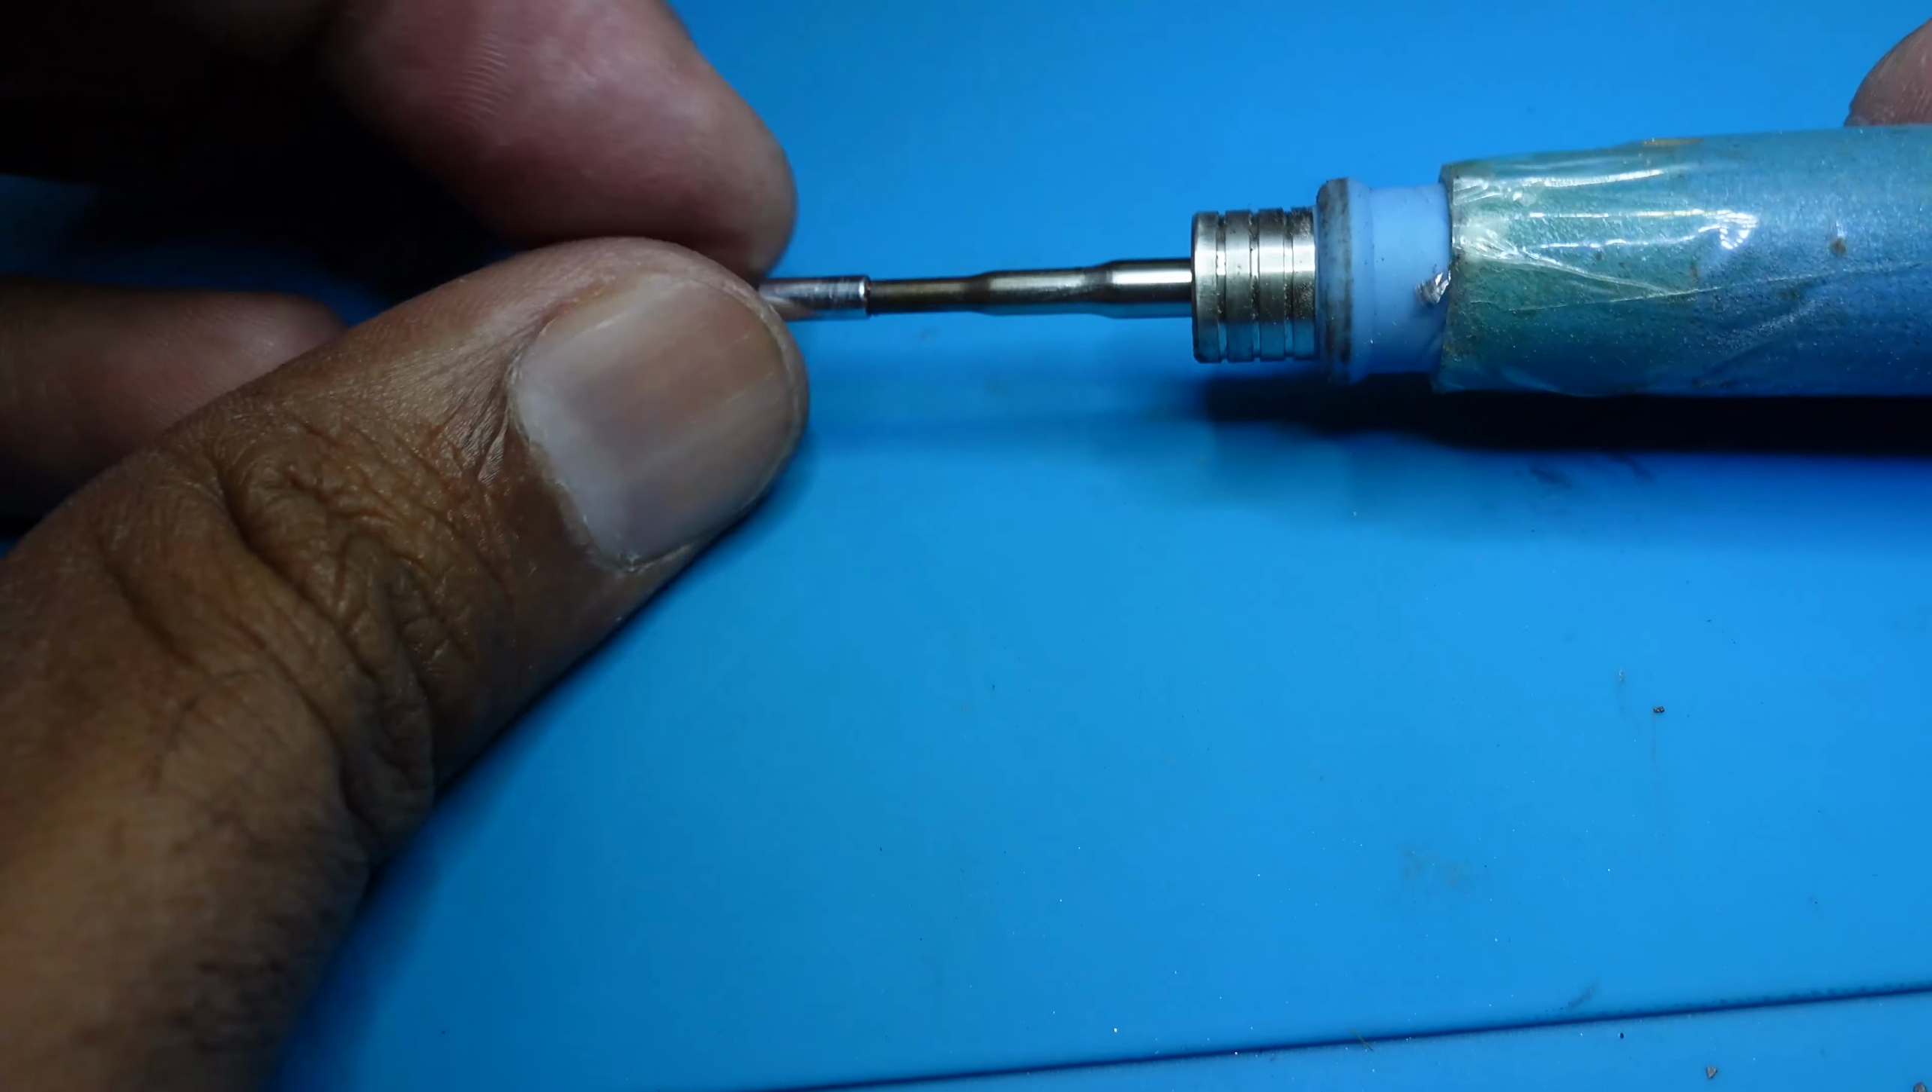ہماری بٹ جو ہے وہ انسٹال ہو چکی ہے۔